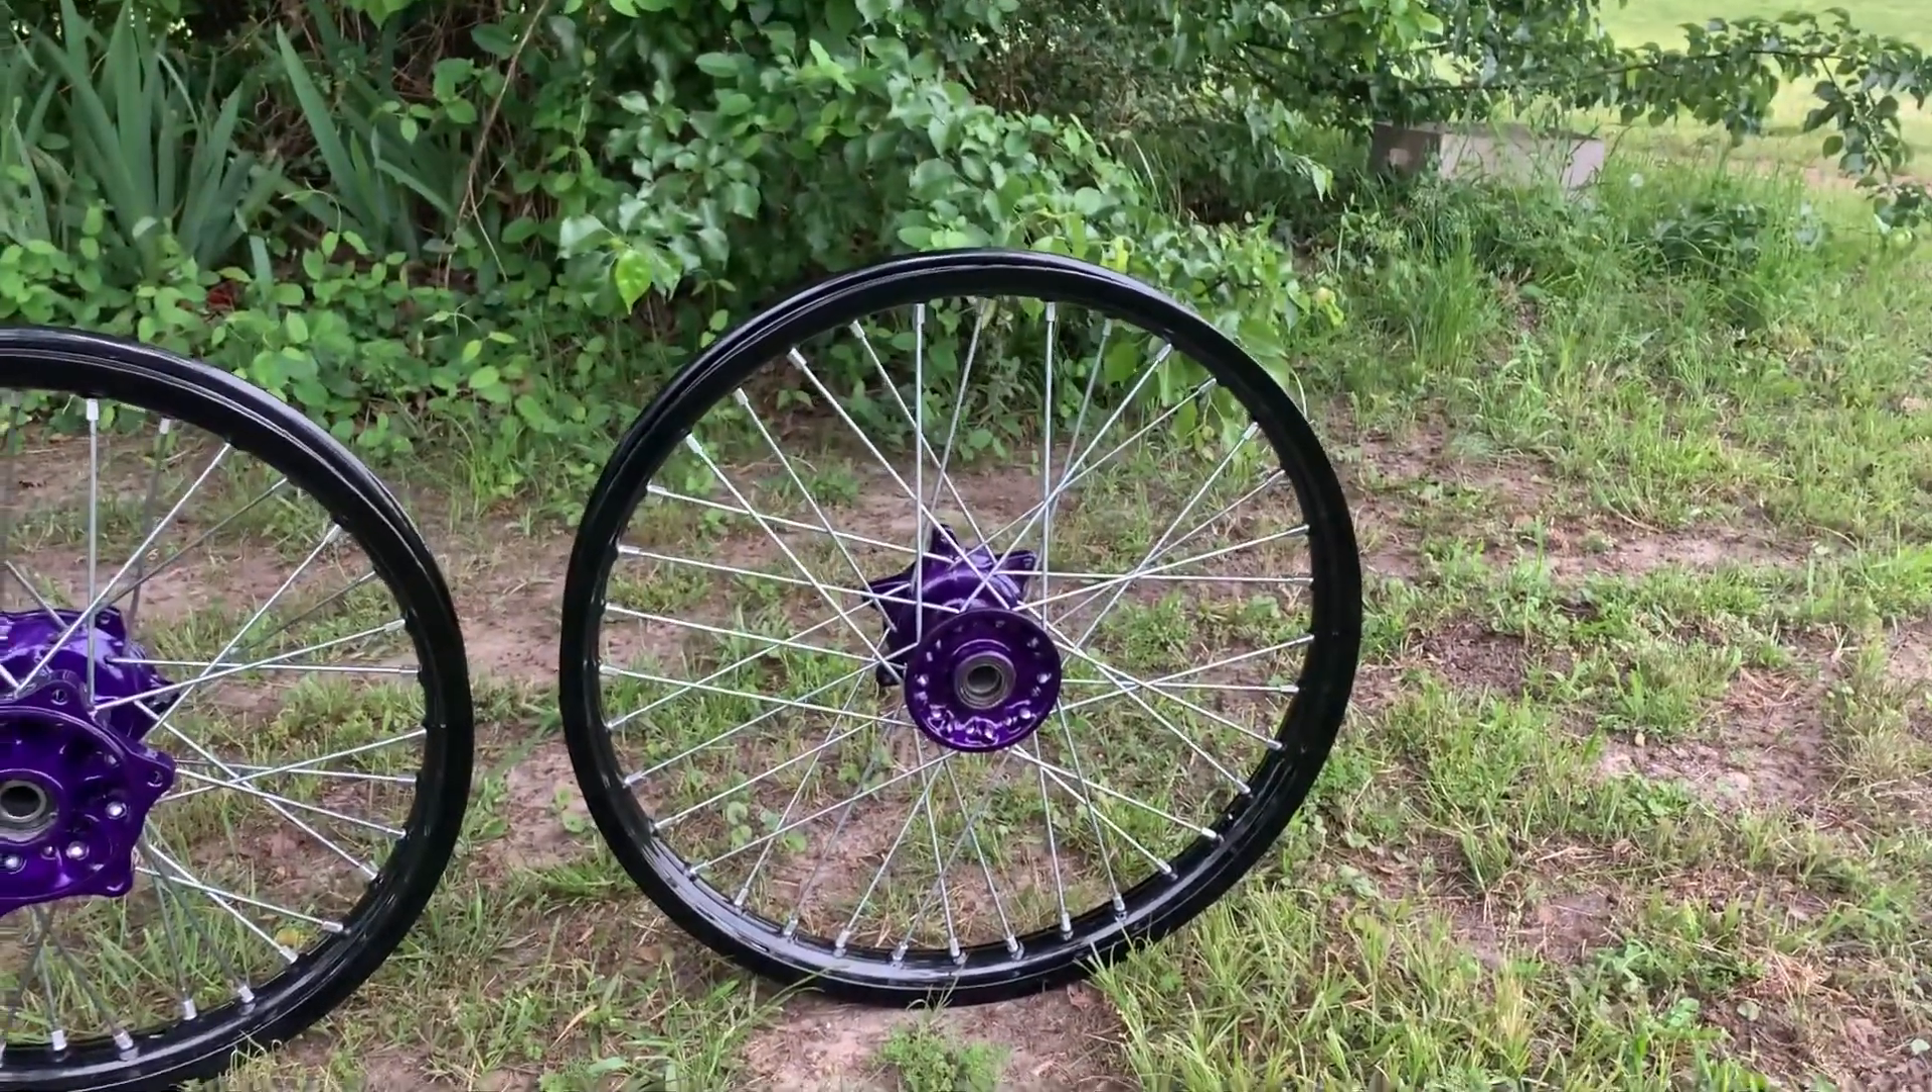Here's the rm125 build wheels just got them all put together and trued up.